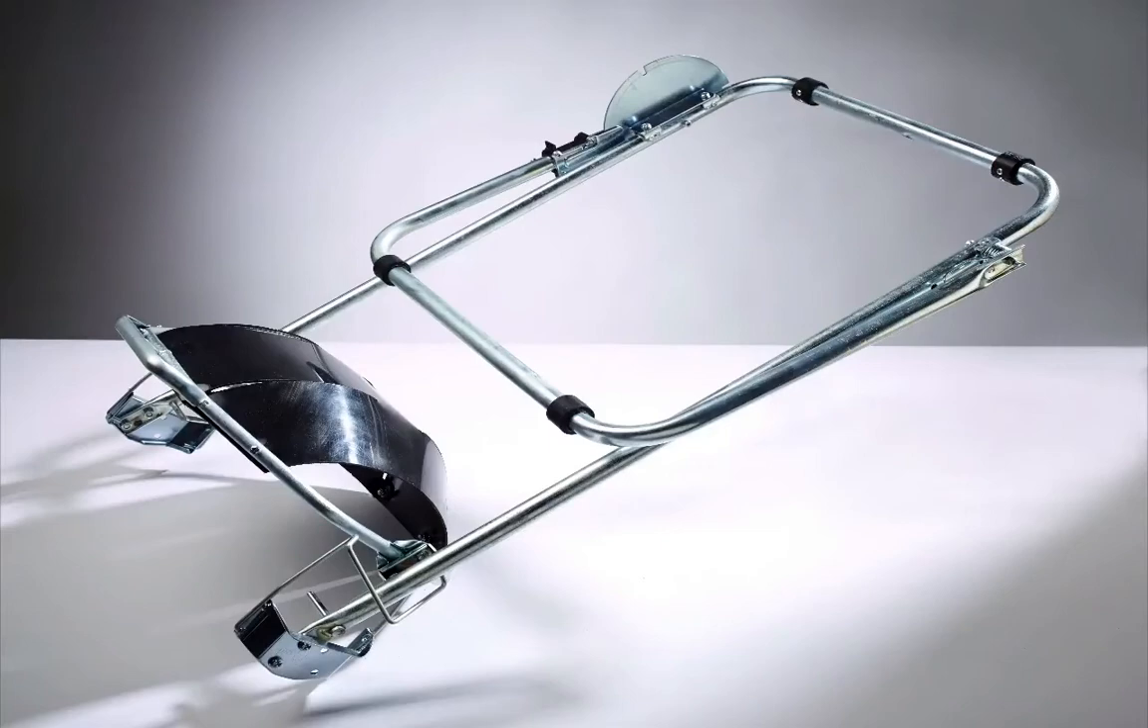You have now assembled the stand for your CS60.